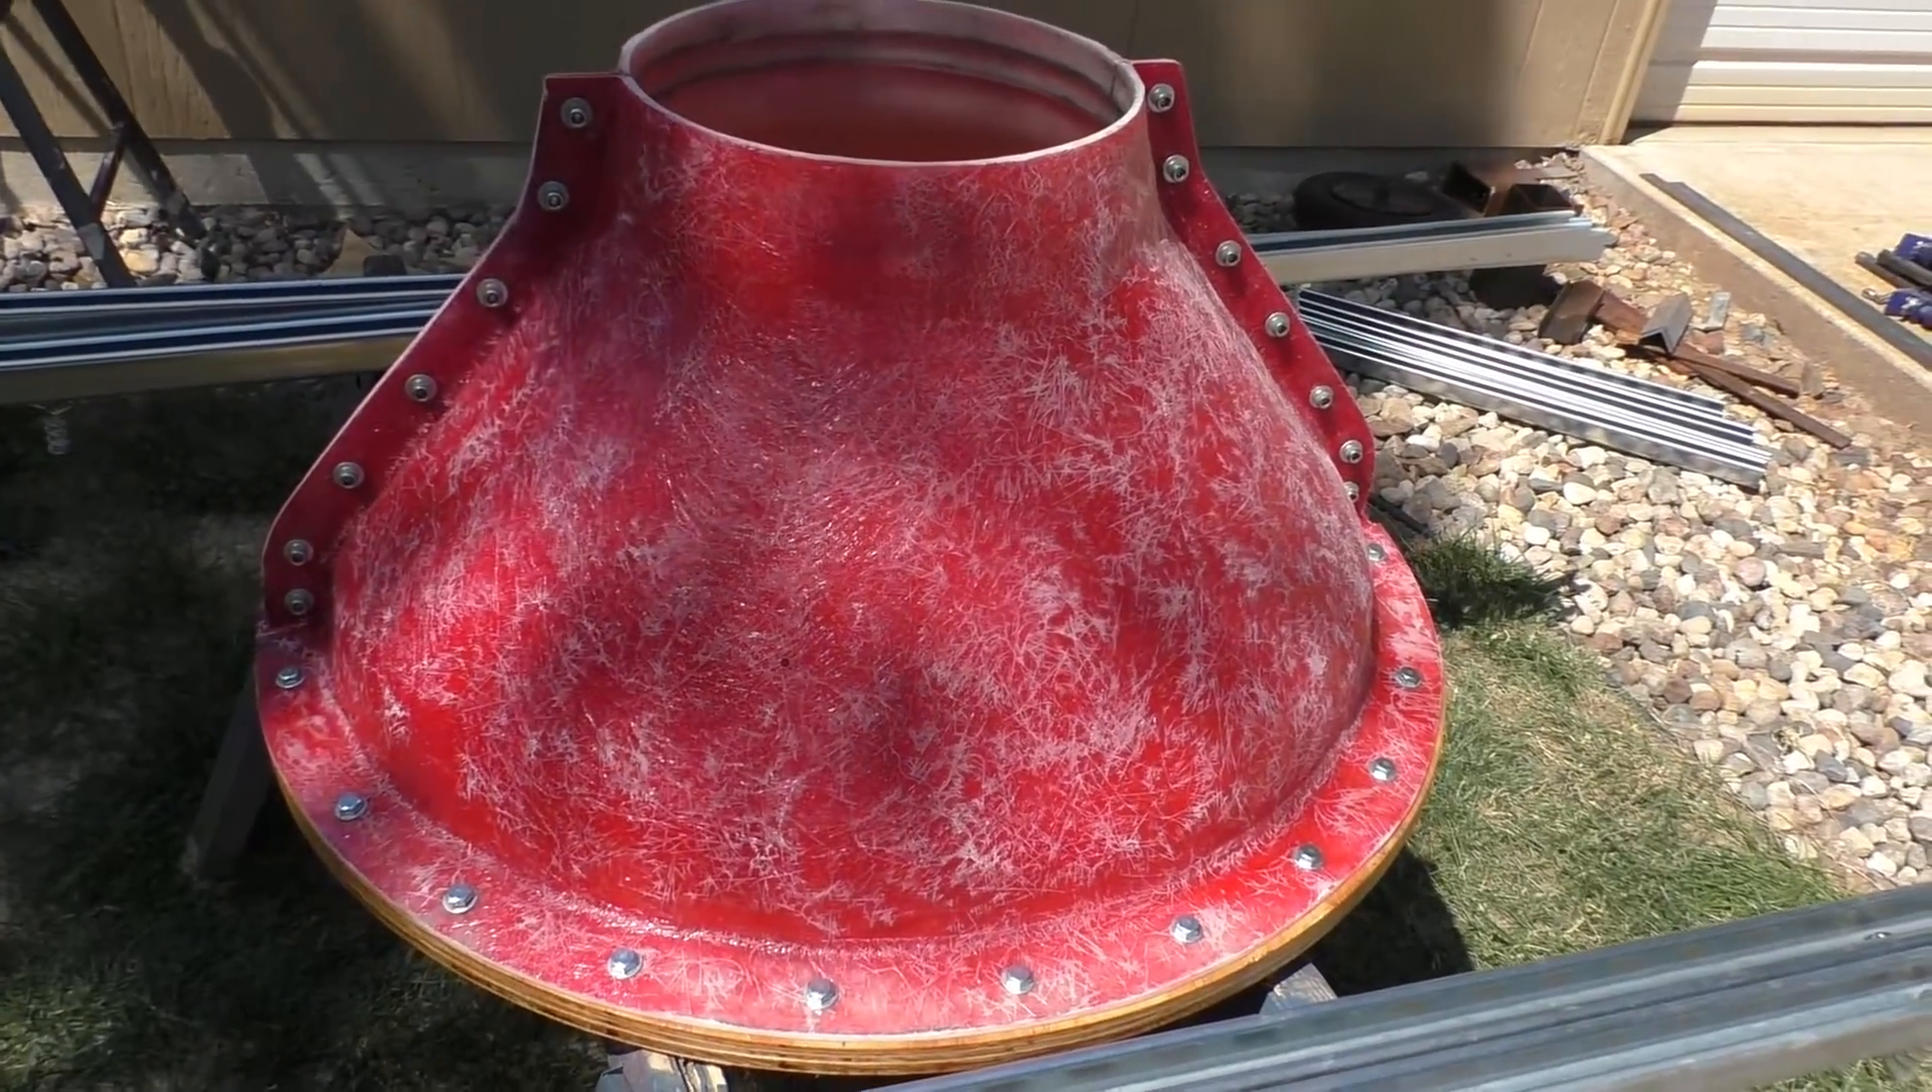The flanges have been trimmed down, bolted together, glued two pieces of plywood together for the base and bolted the perimeter of the form into the plywood so it has a bottom to it.